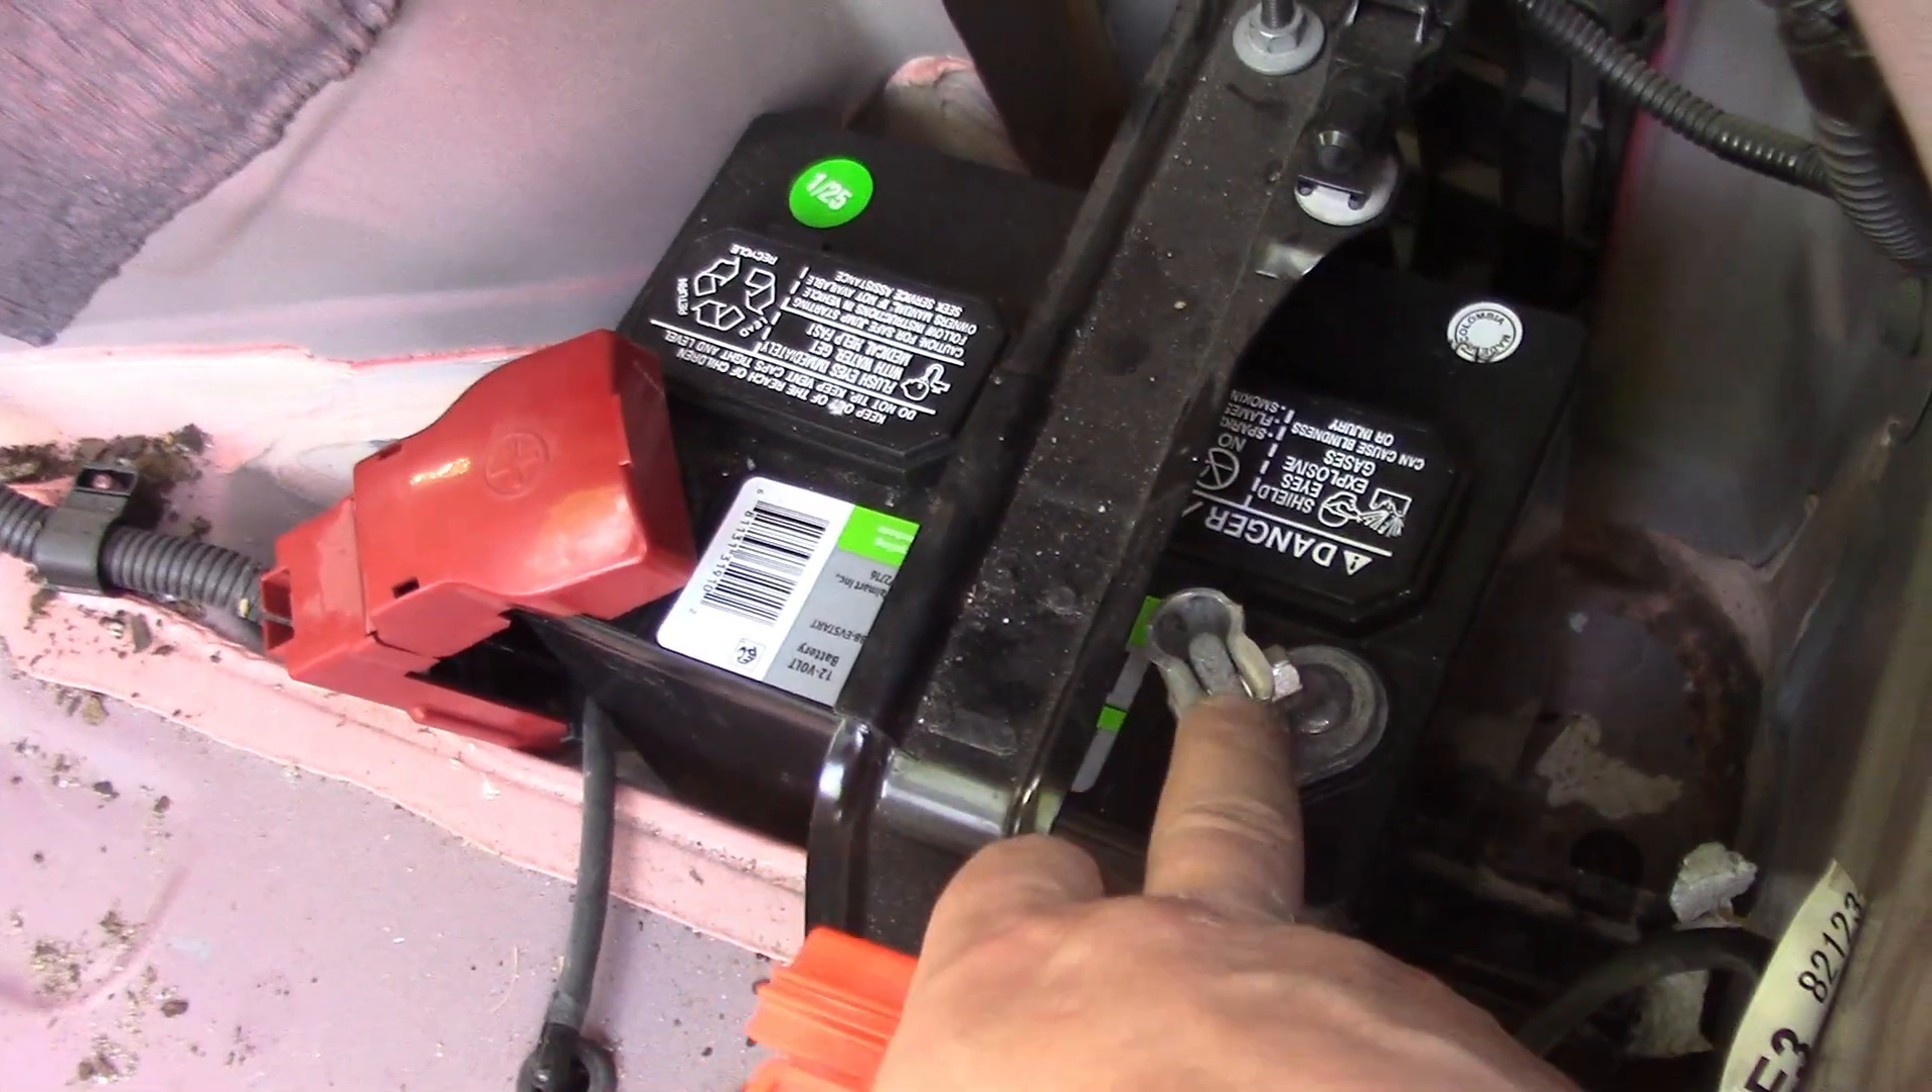All right so there's the new 12 volt battery in.